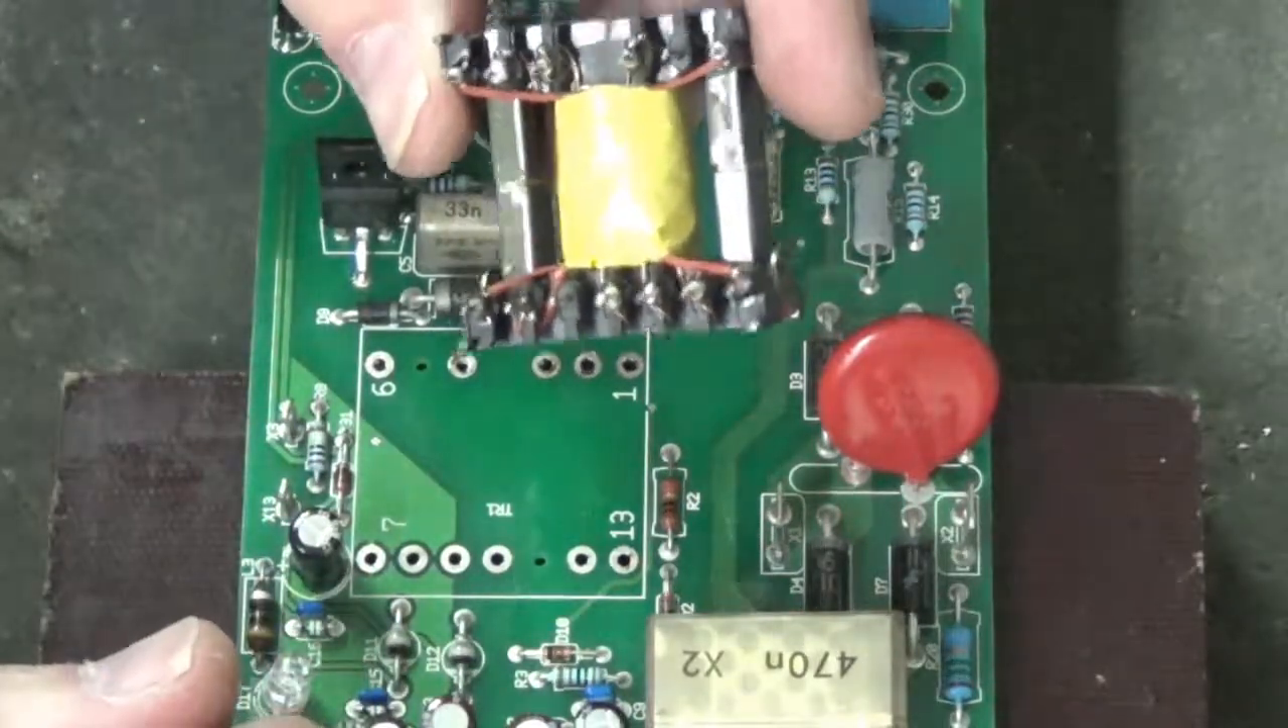There's our transformer we've just removed from this board.